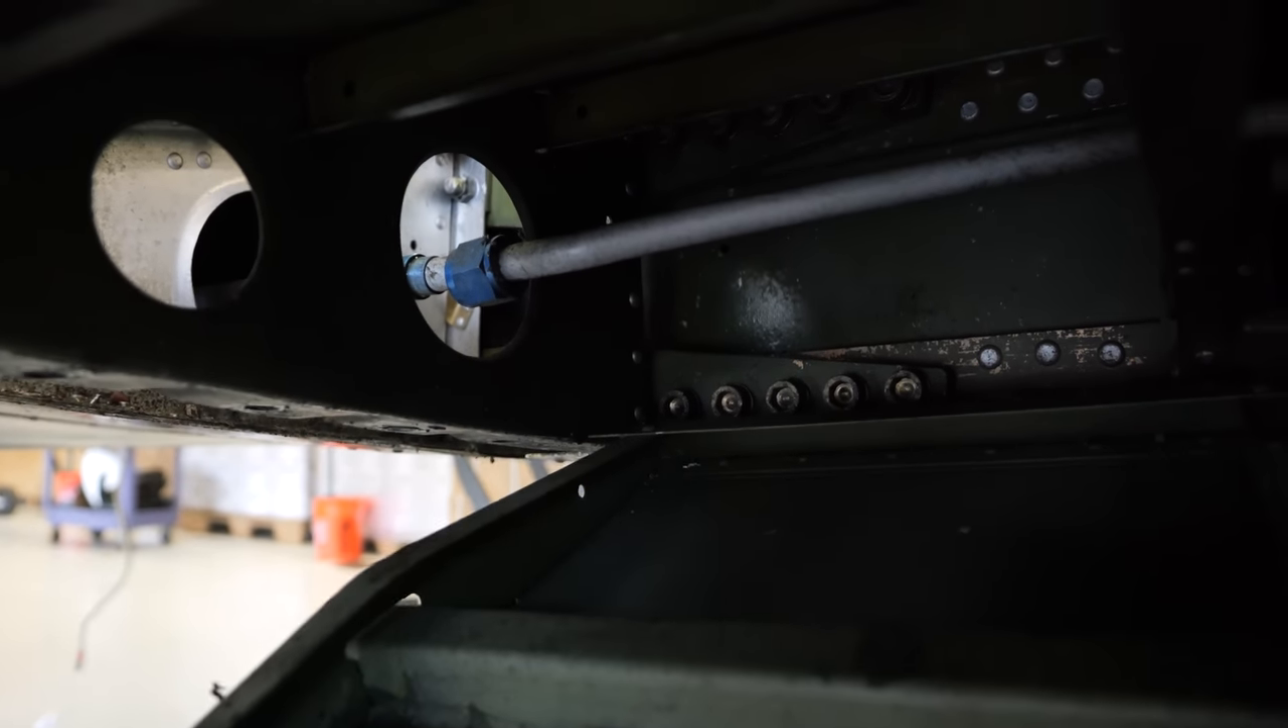If you look under the flap, it's got one, two, three, four, five bolts that we never took off.